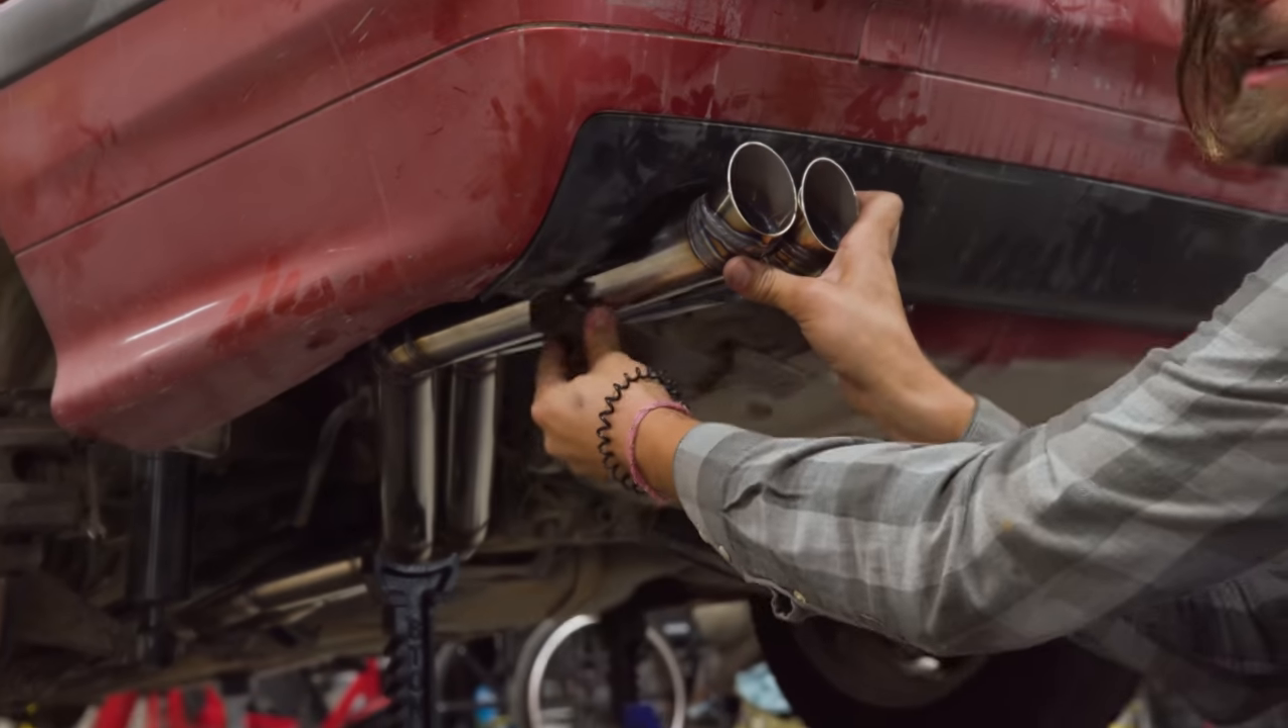Well golly, that's an exhaust coming right out the back of the car. Now we just need to figure out how to hang it up.